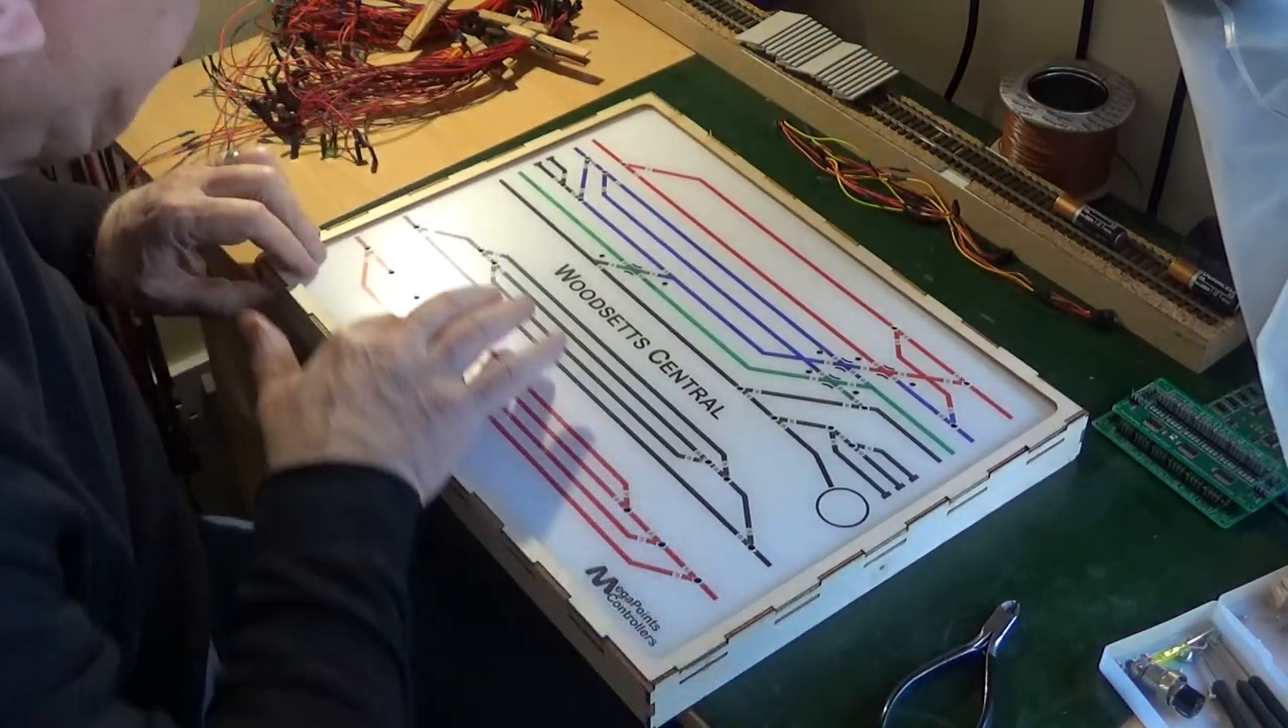That's the new panel in place.